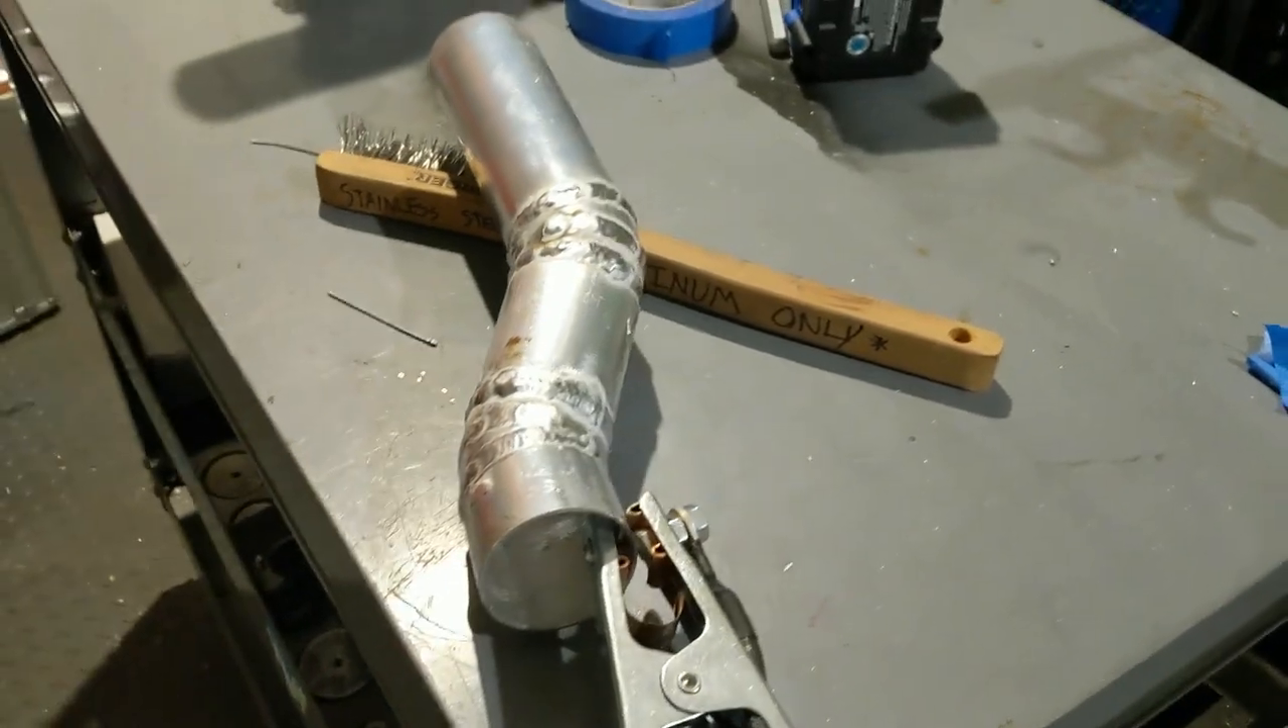All right, I just welded up the intake tube.